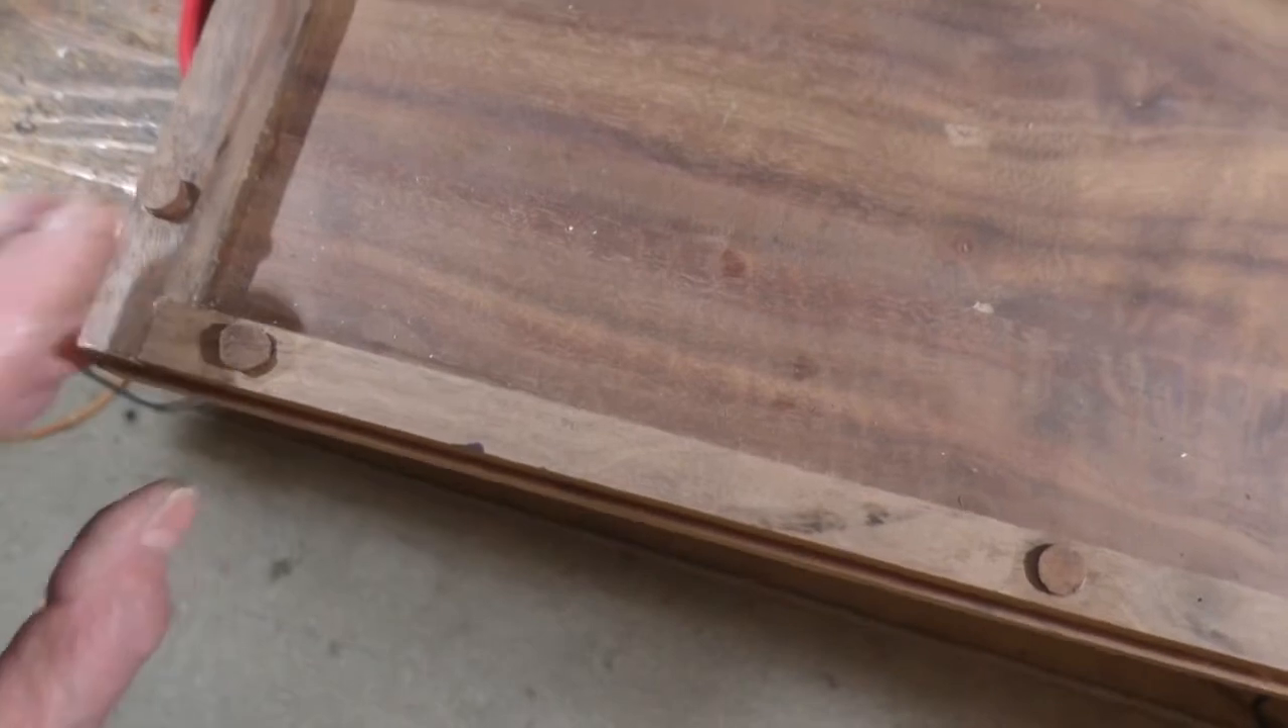And then after the glue dried I drove these screws. I drove number eight by three quarter inch screws from the framework into the top and plugged them.